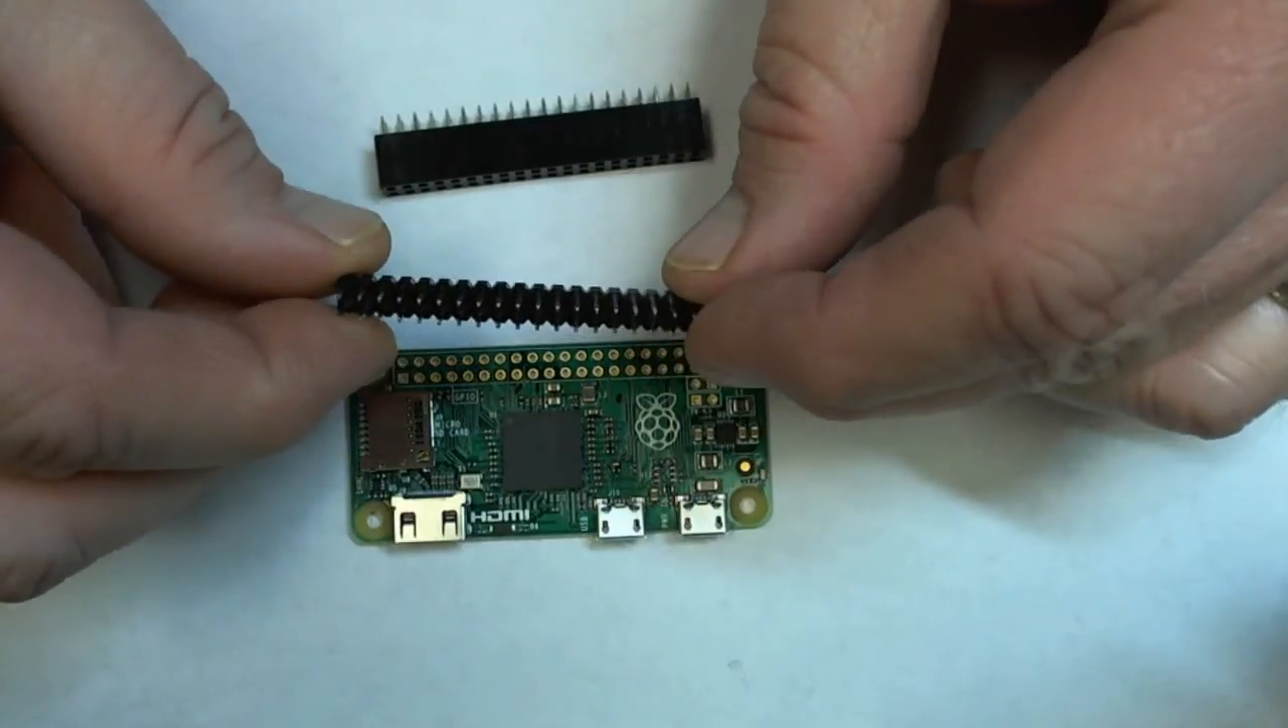Okay, so here we have a close -up of the pi zero before we put the pins in.